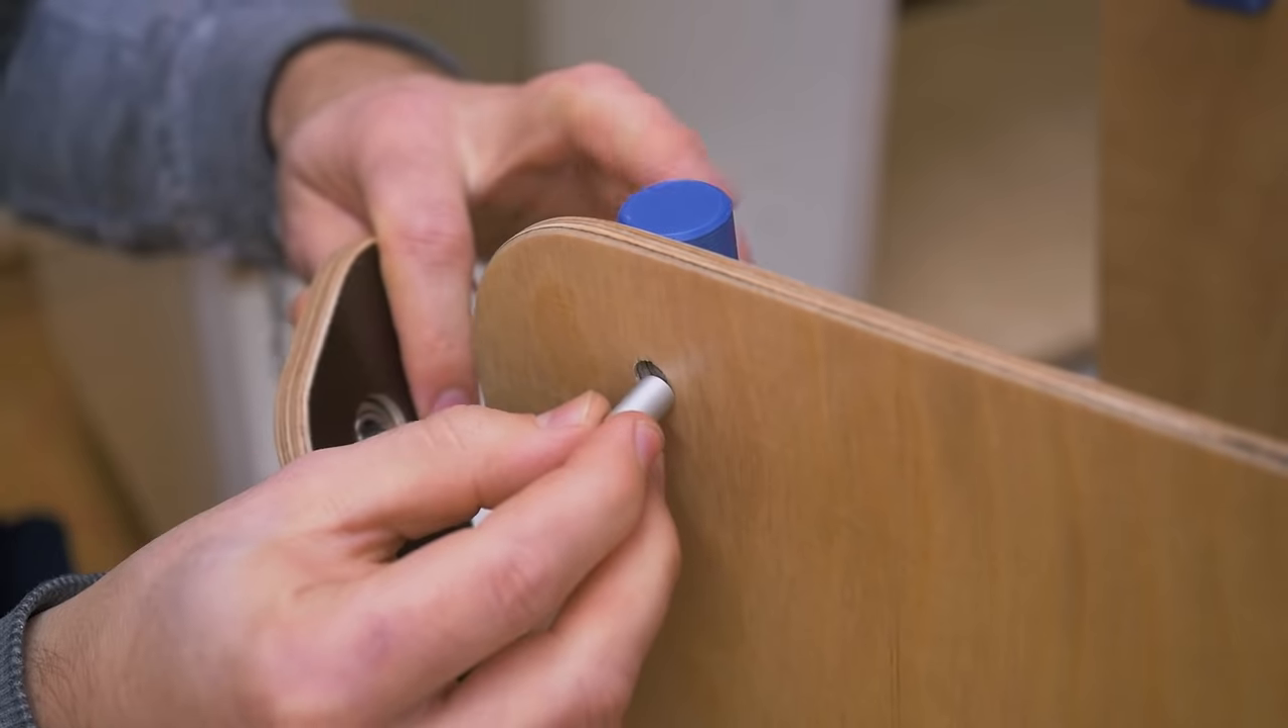Instead of a cut-off drywall screw that barely doesn't fit through the bearing, there now is a short piece of aluminum tubing going into an eight millimeter hole in the thin wood.